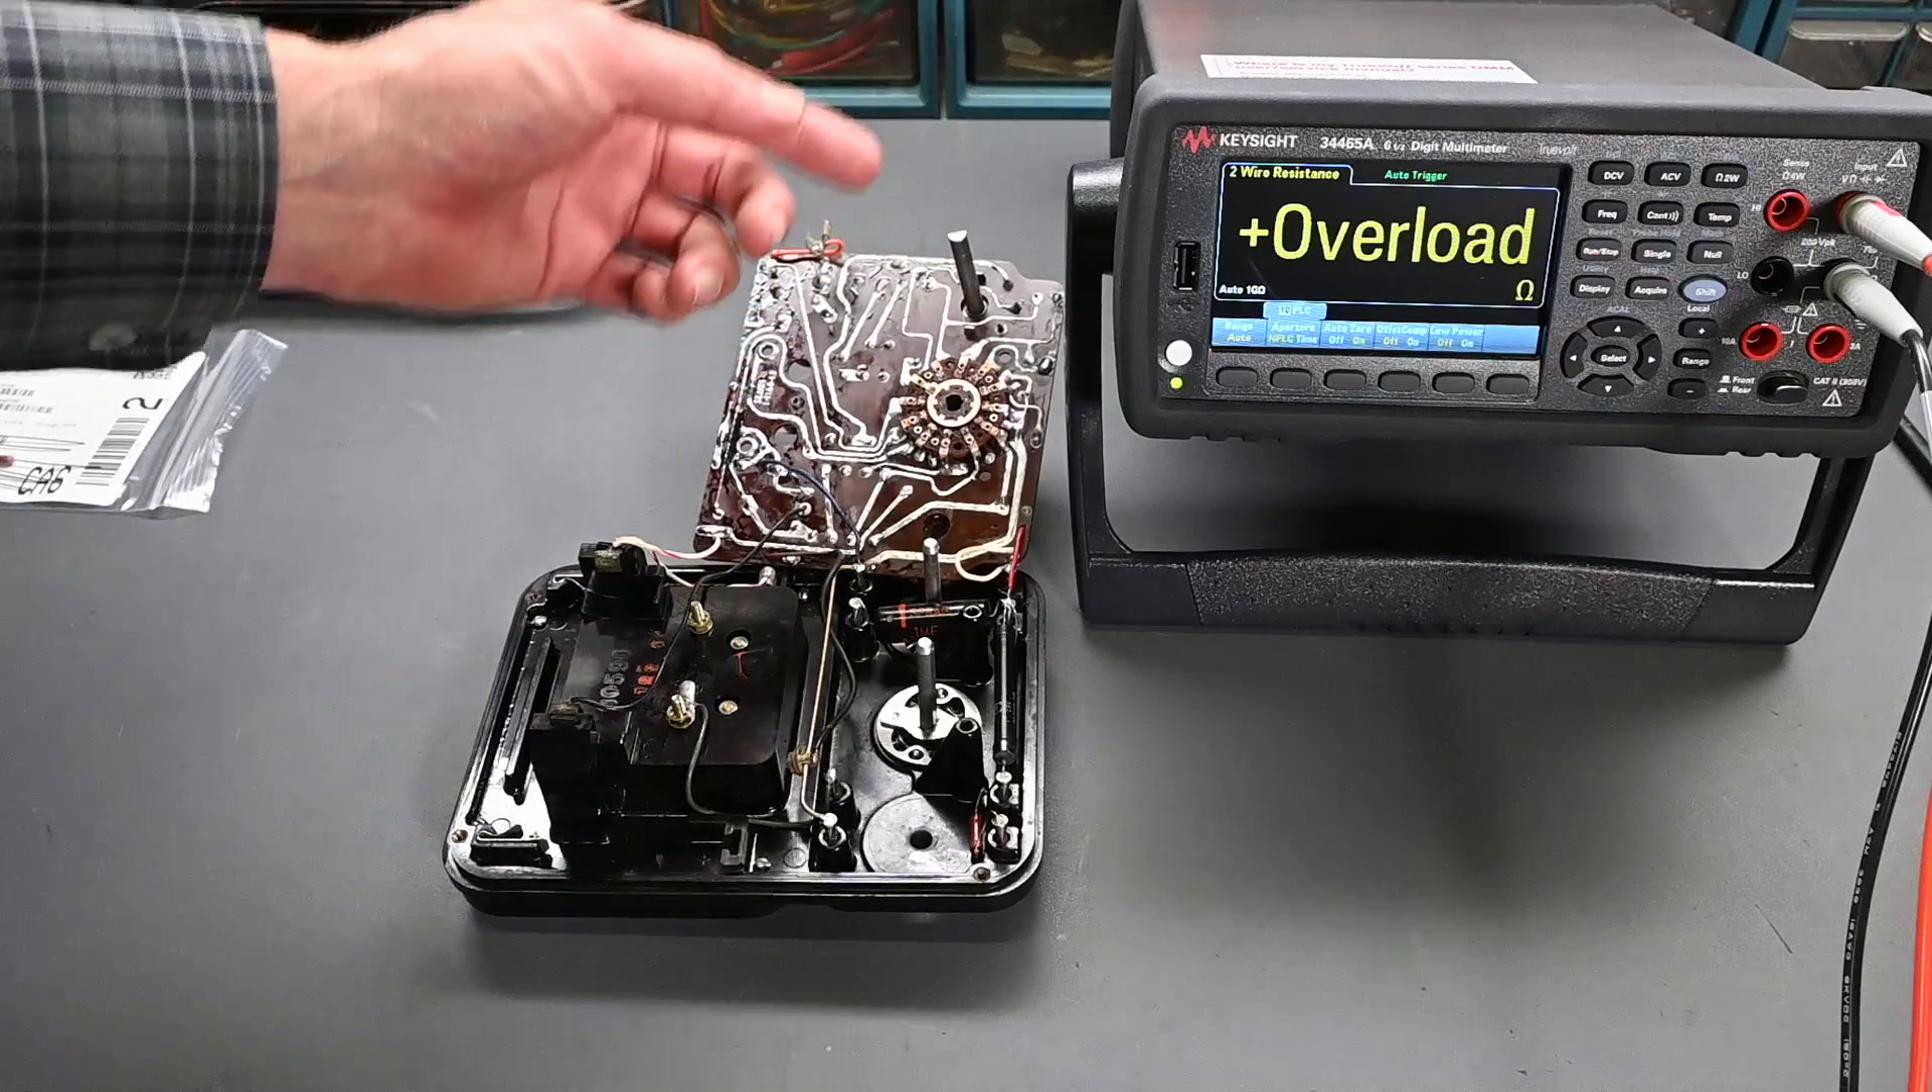Alright, I have the circuit board removed, so I have access to the back of the board.